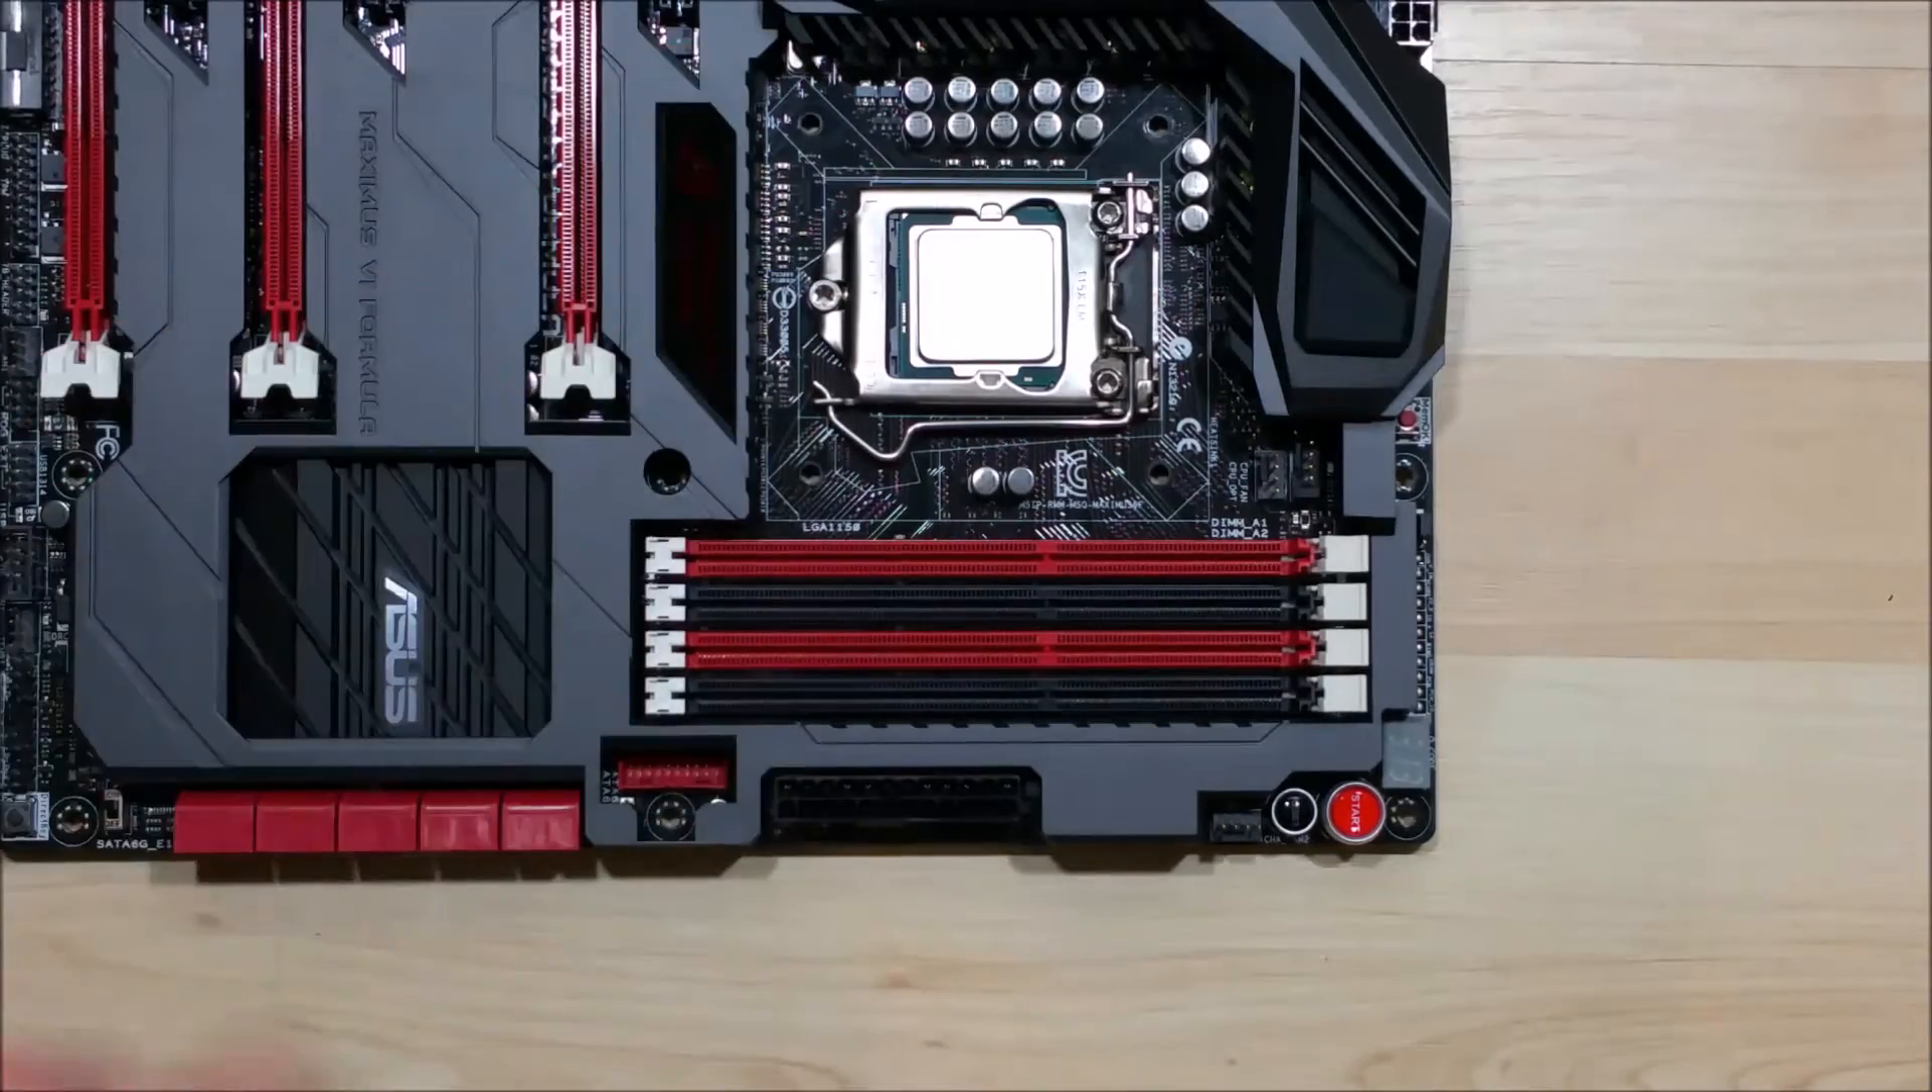We do not have a CPU cooler installed.